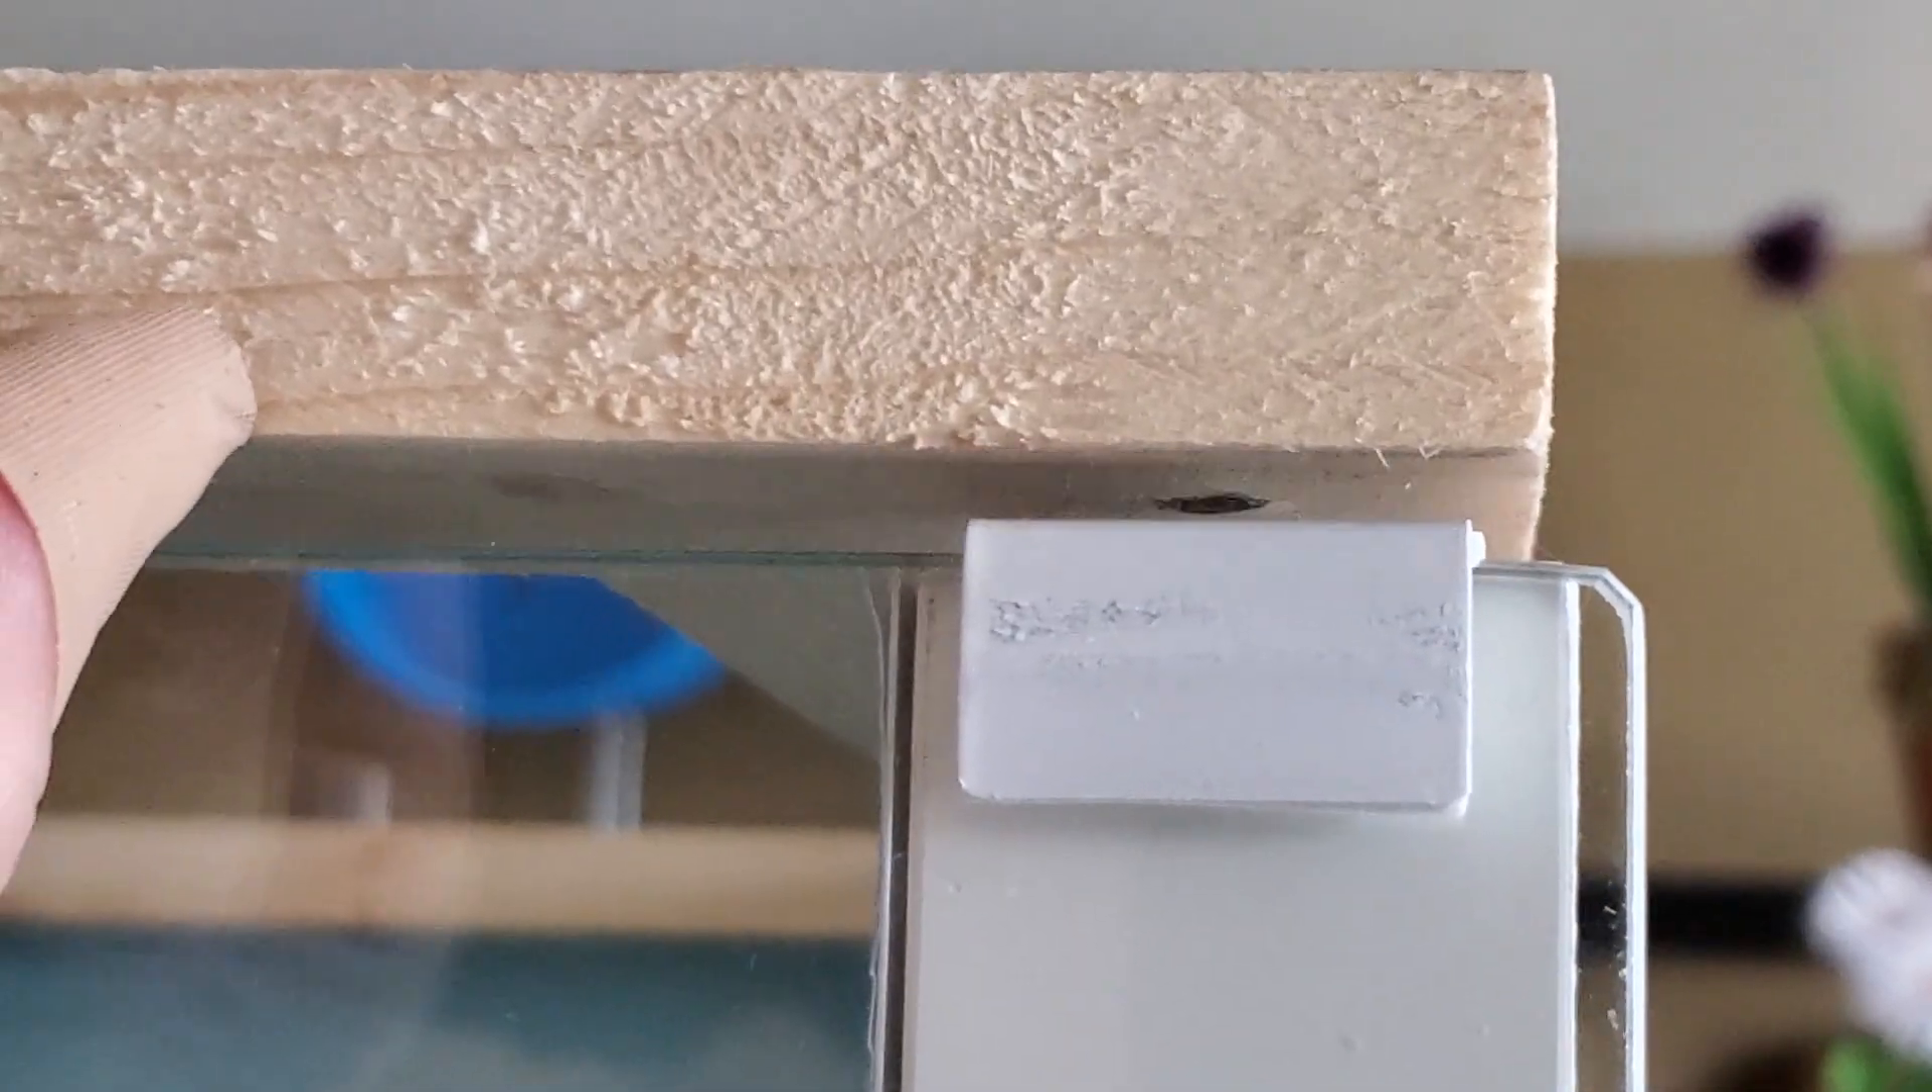I noticed that the screws for the brackets holding the glass was making too much of a gap so I marked it with a pencil so I could cut out a pocket for it.